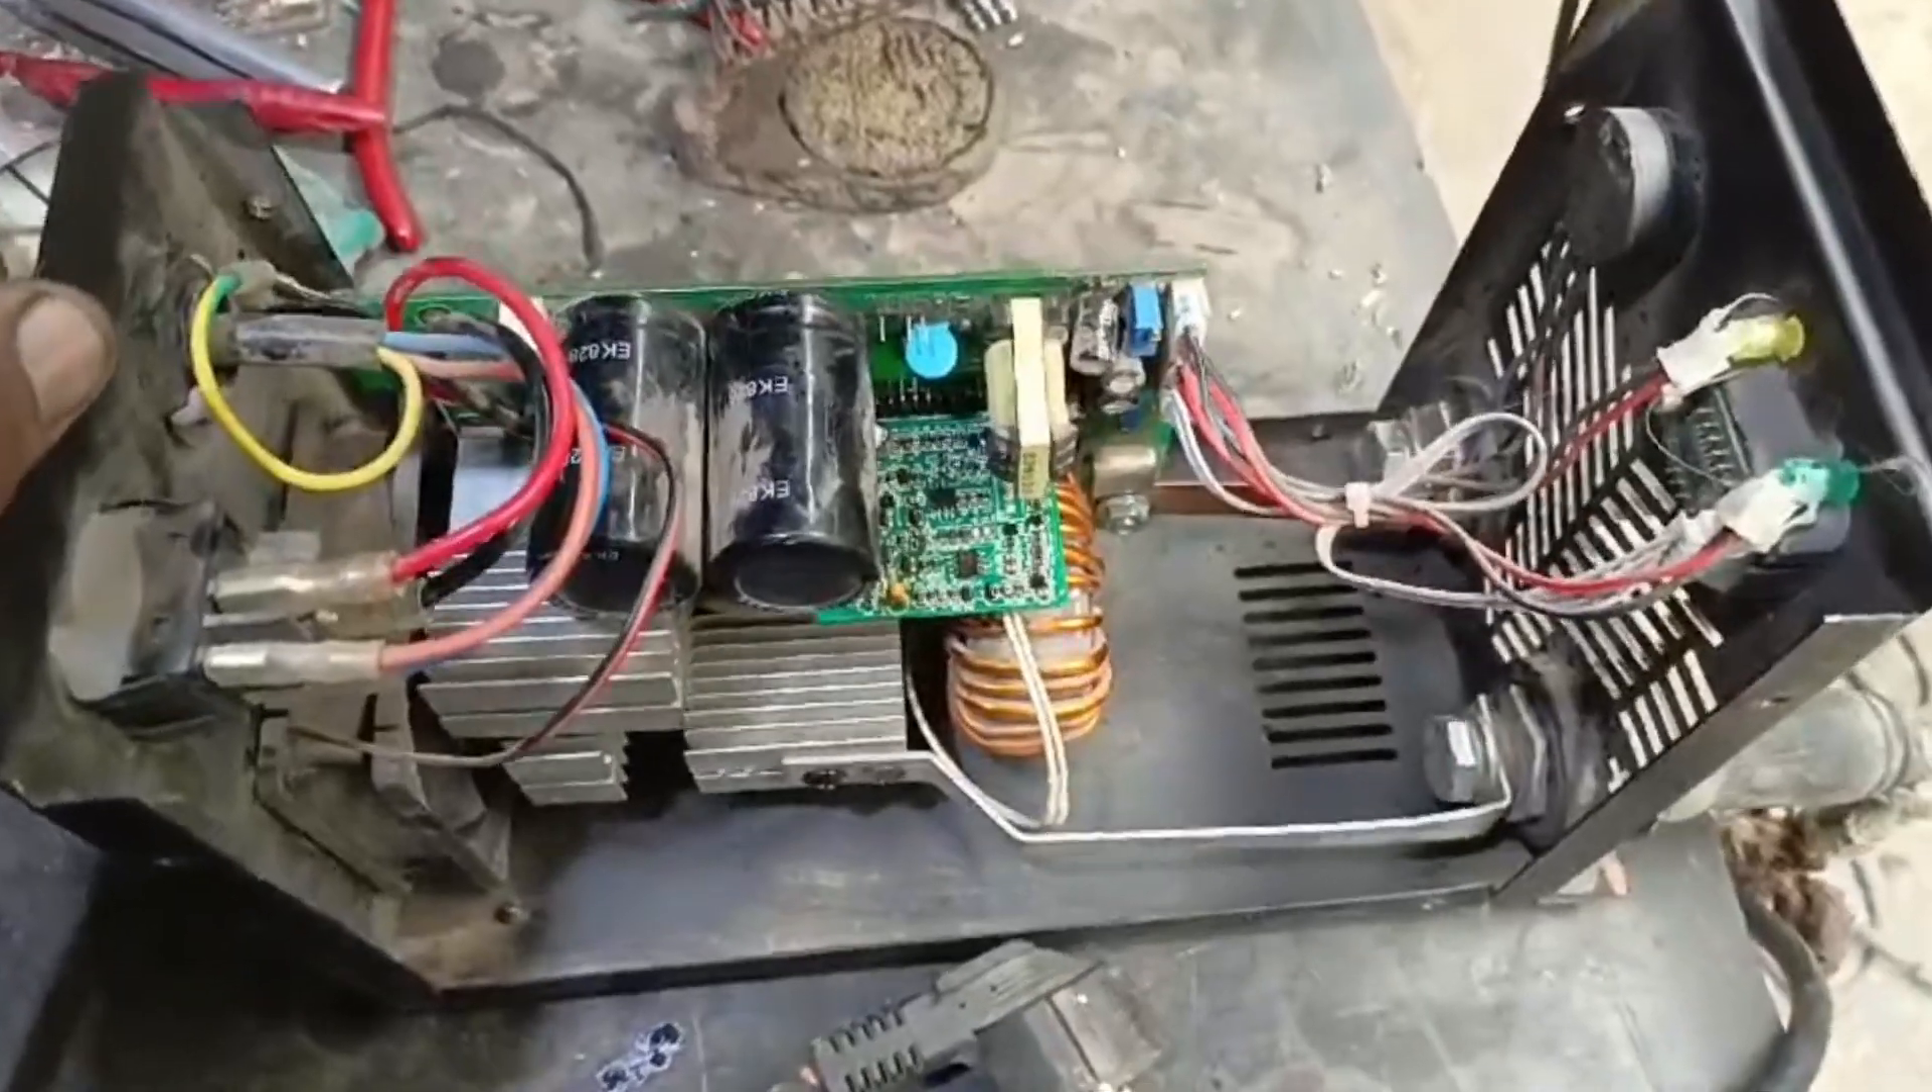یہ والا کارڈ ہم نے باڈی کے اندر لگا دیا ہے۔